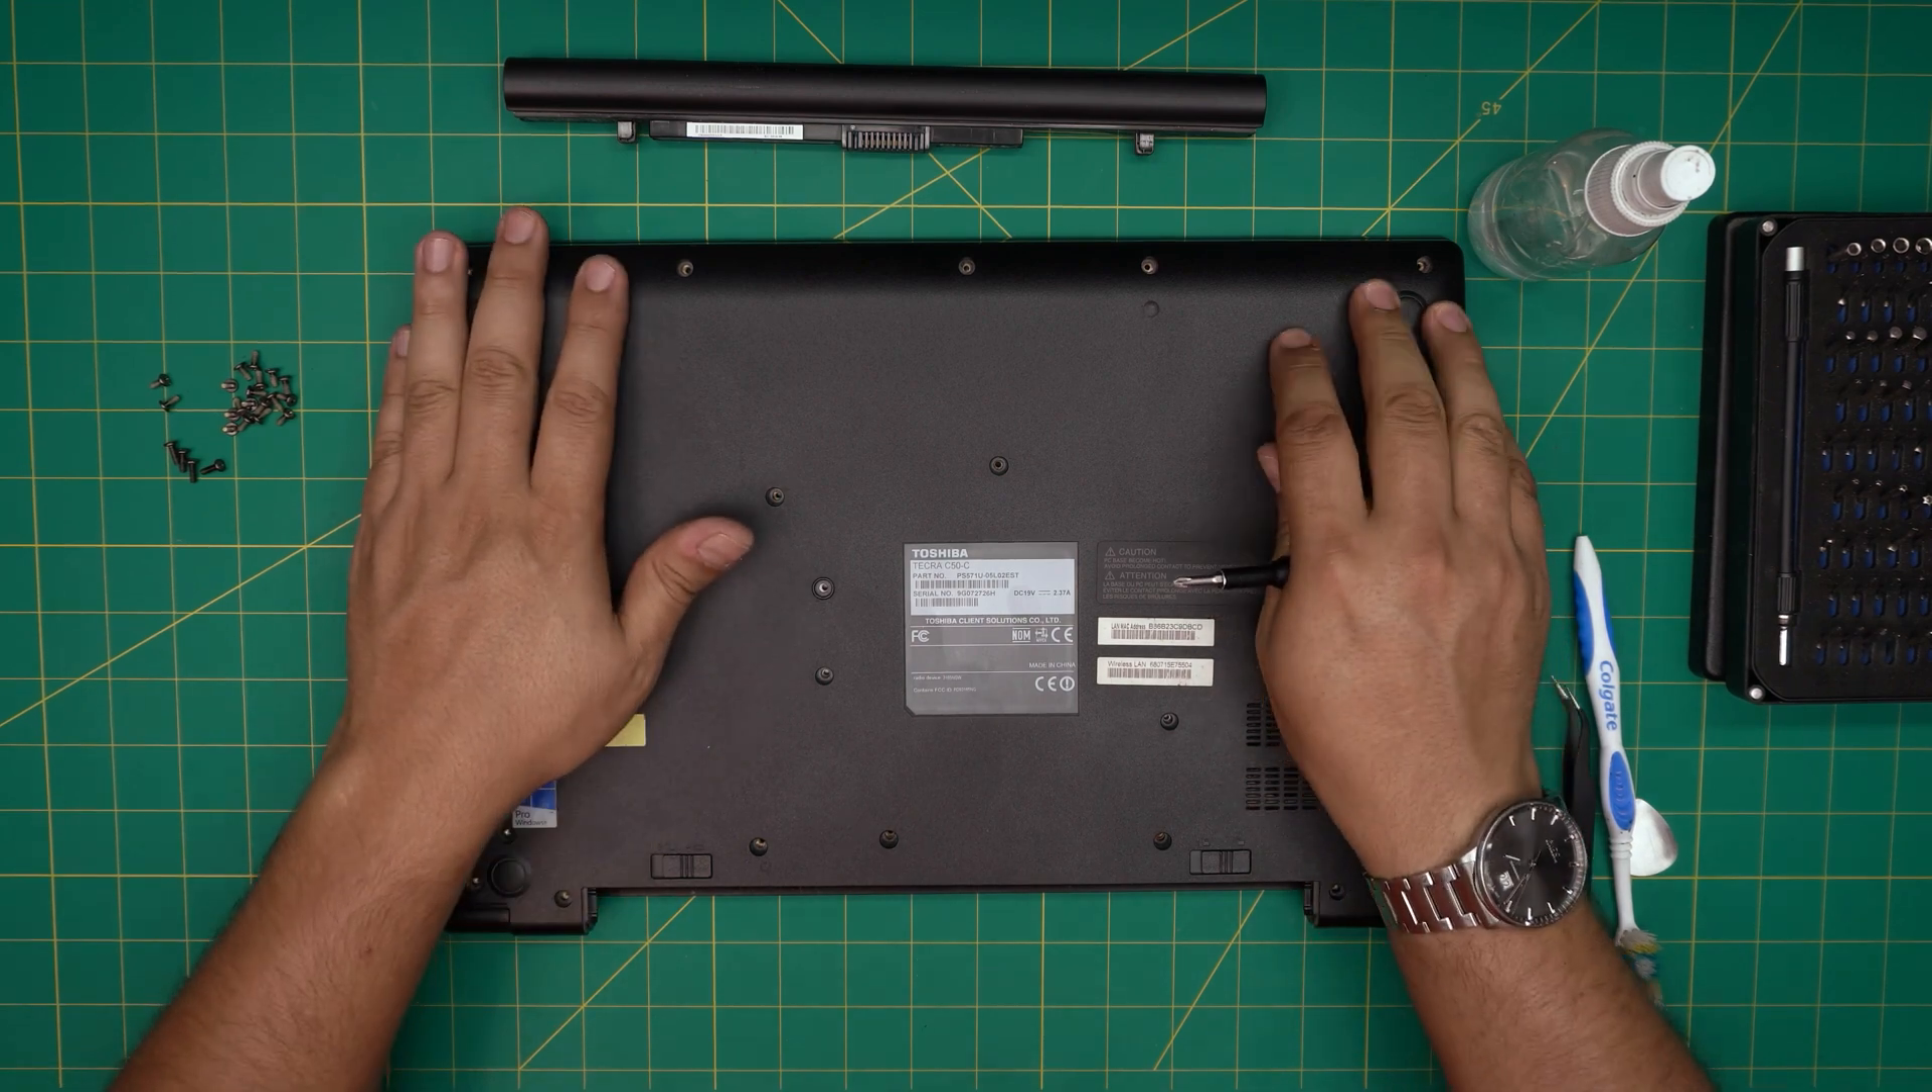All right now that we put the bottom case on top all we need to do is to put the bottom screws.